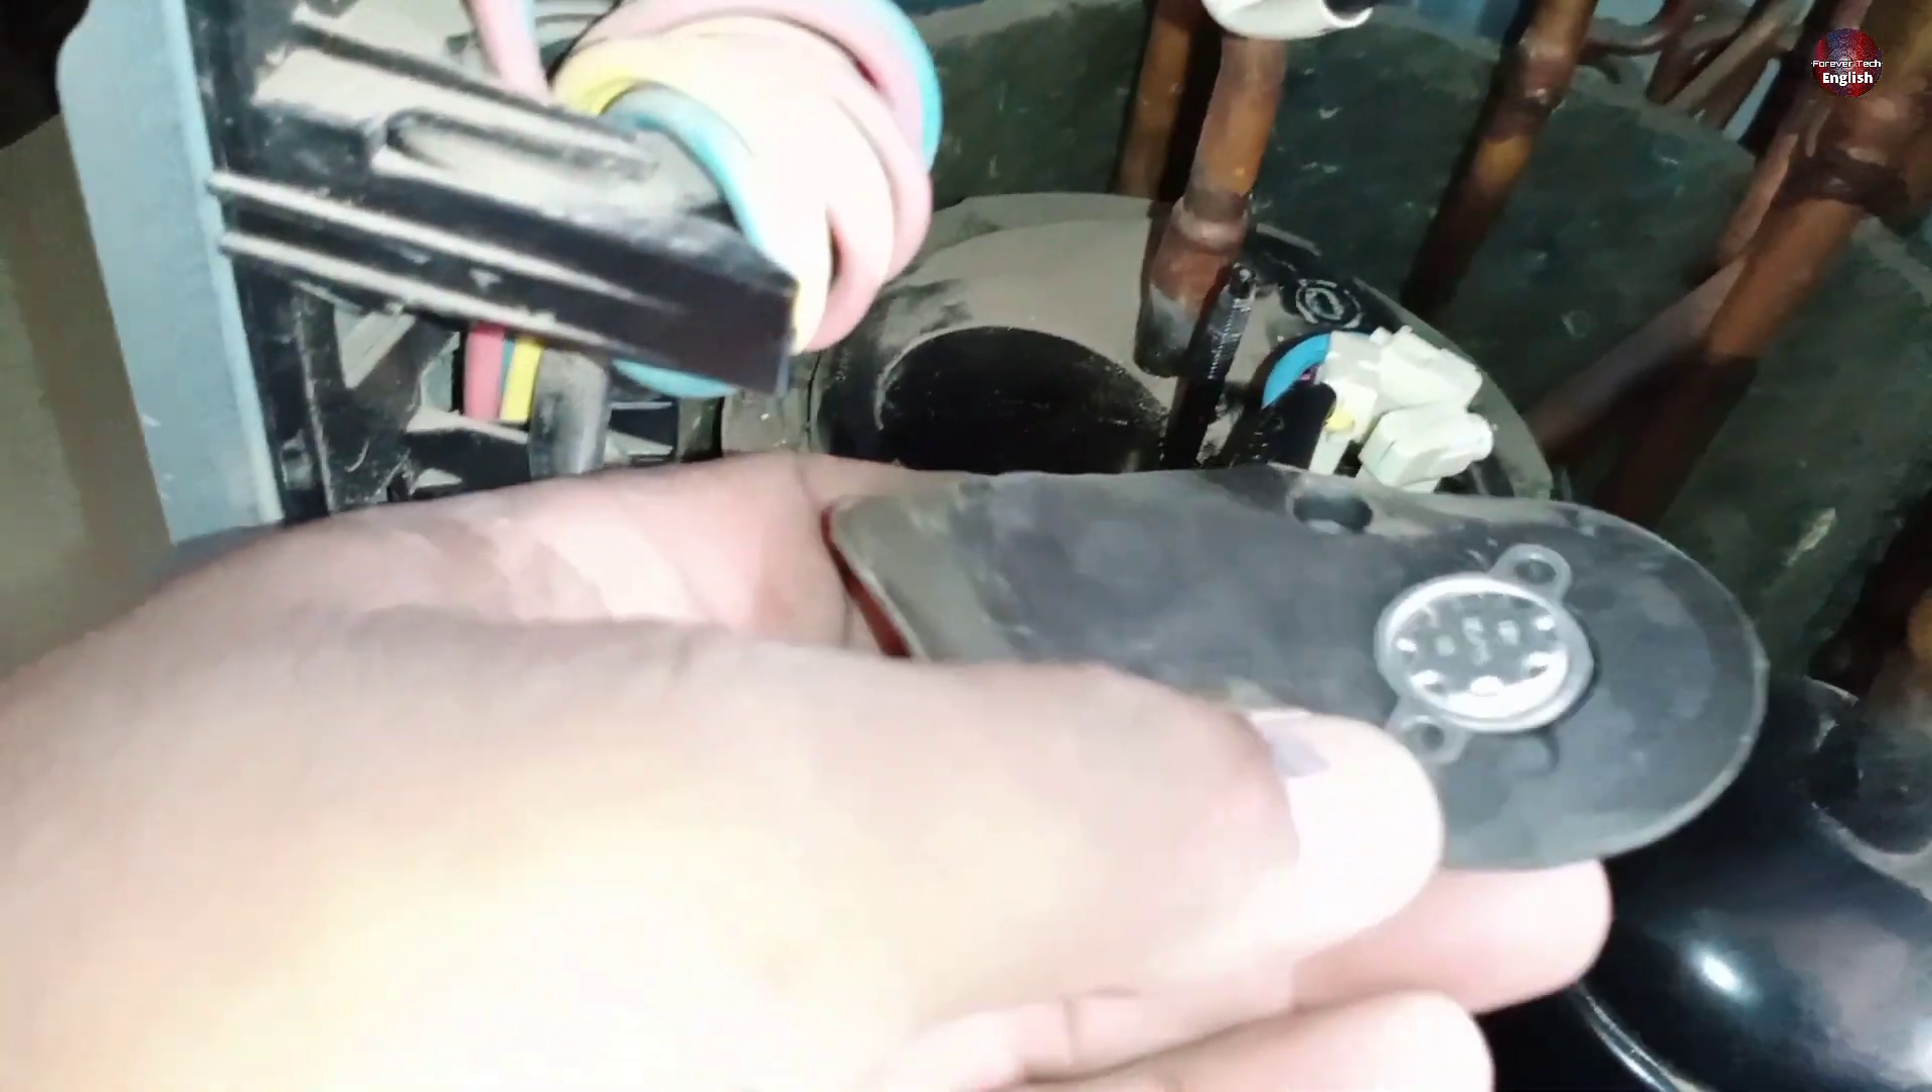I have removed the cover from the compressor terminals.